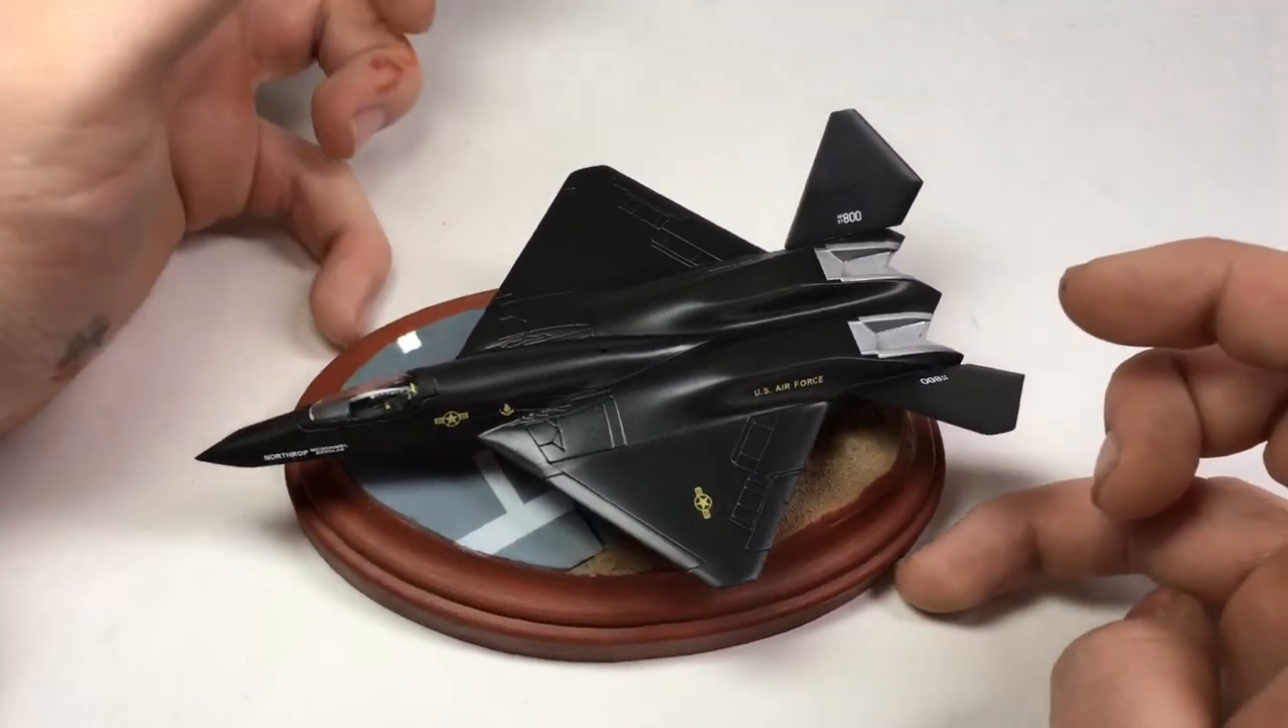The model is complete and it's sitting on the base.